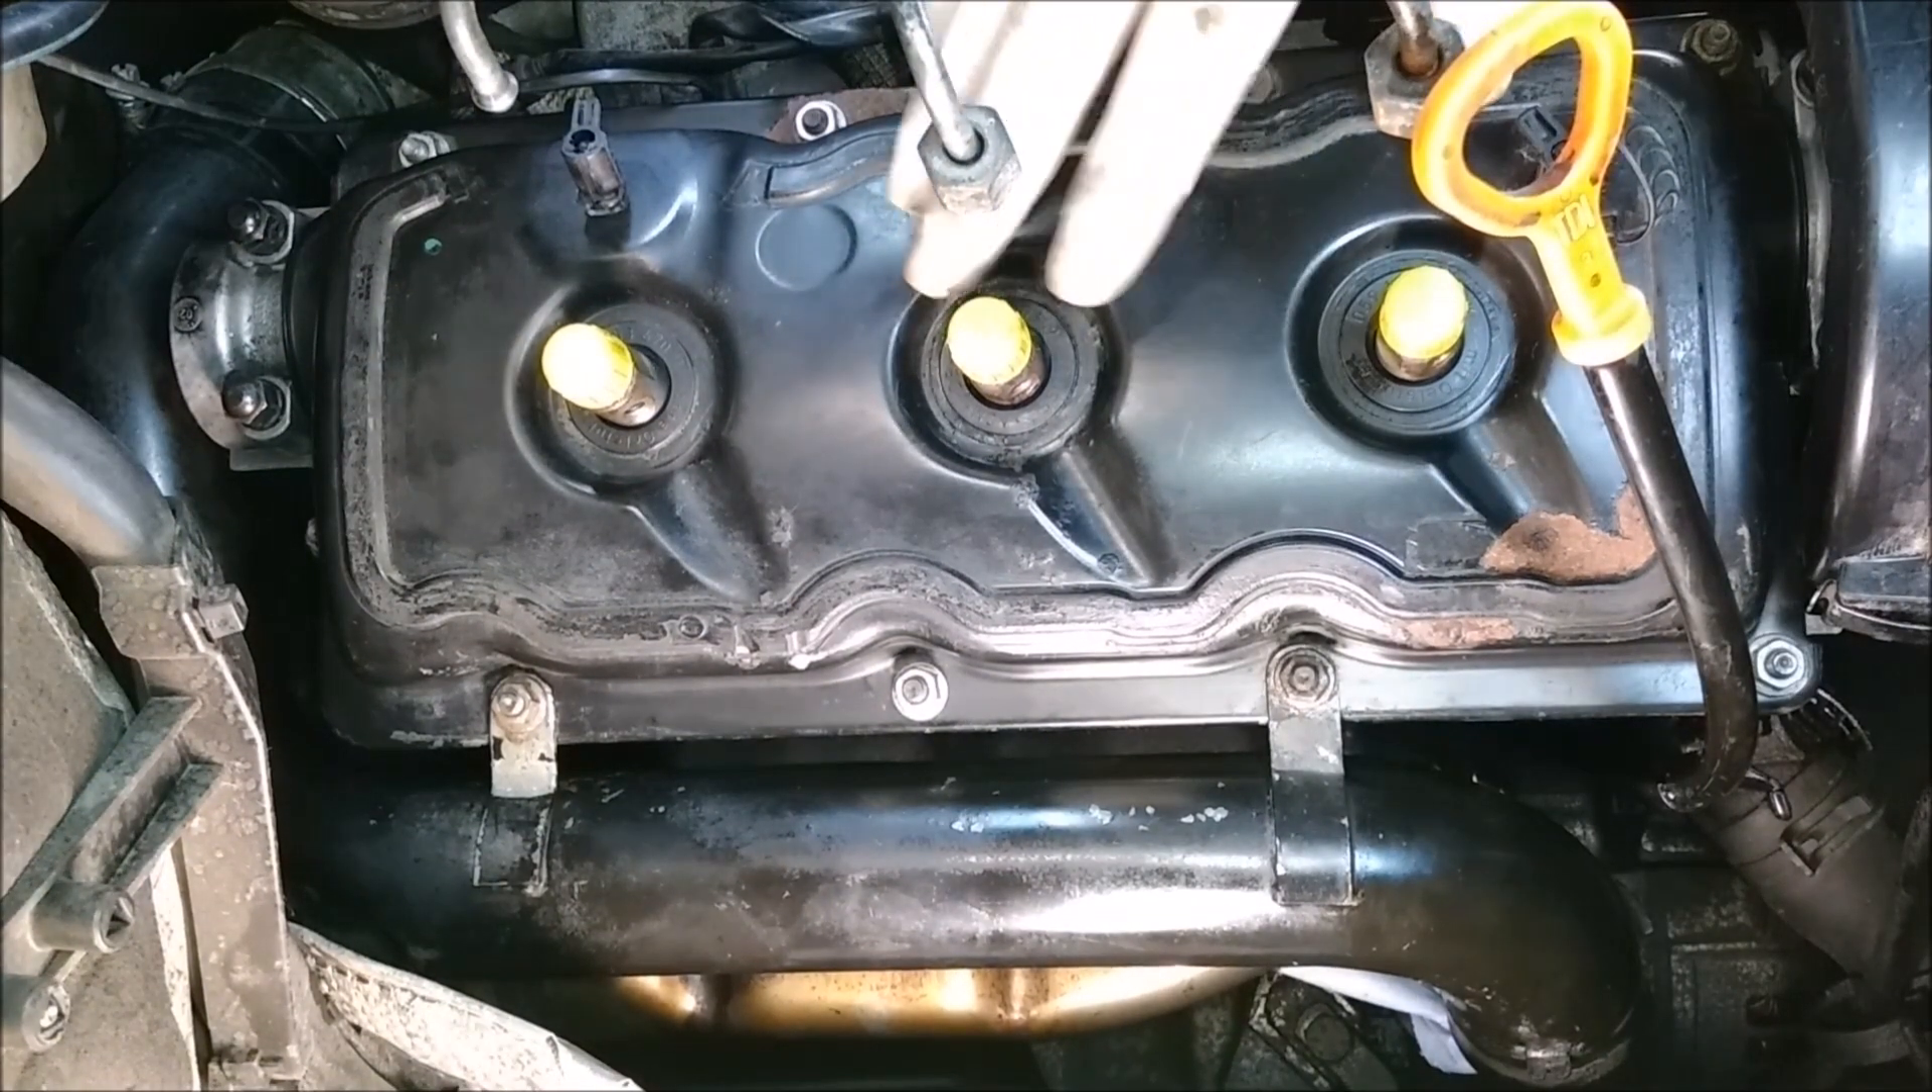Клапанная крышка у нас установлена зажата.